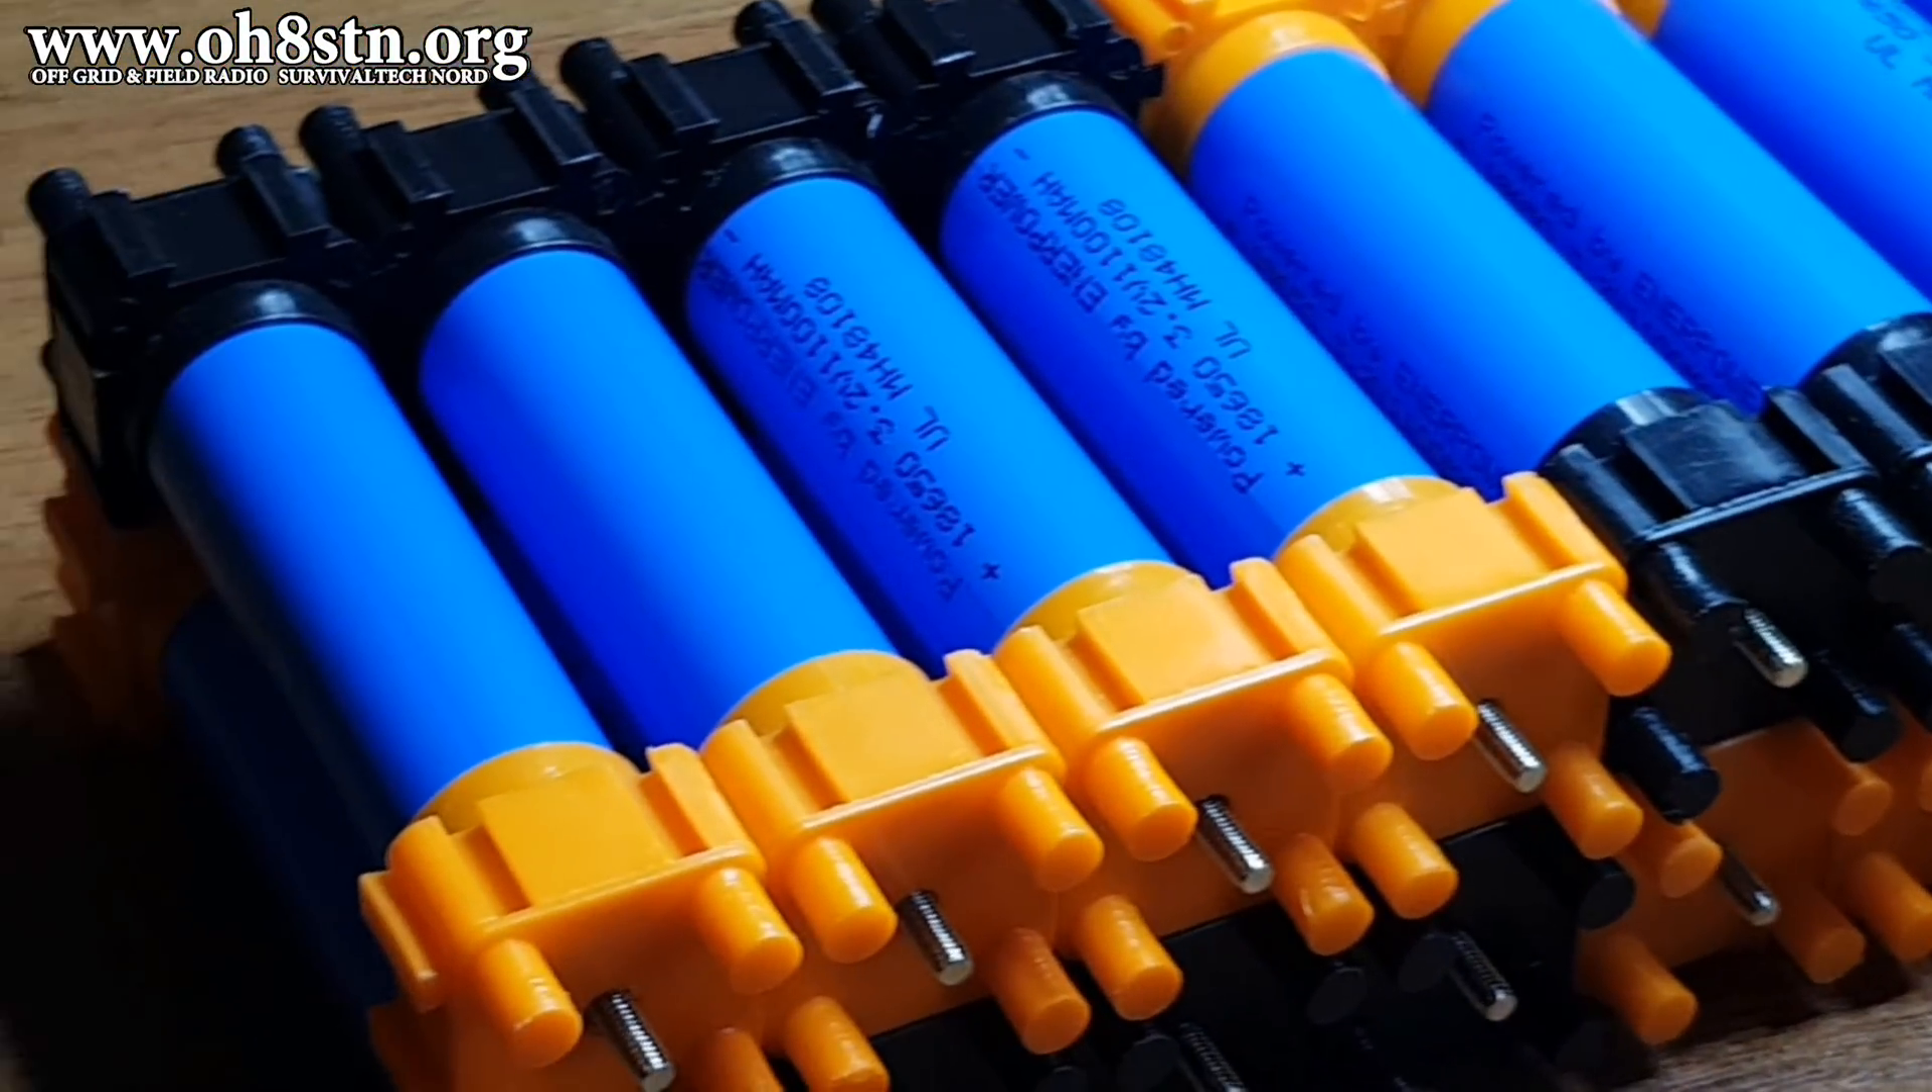This is what our 4 .4 amp hour pack is going to look like before the bus bars are on but with the end caps put together.